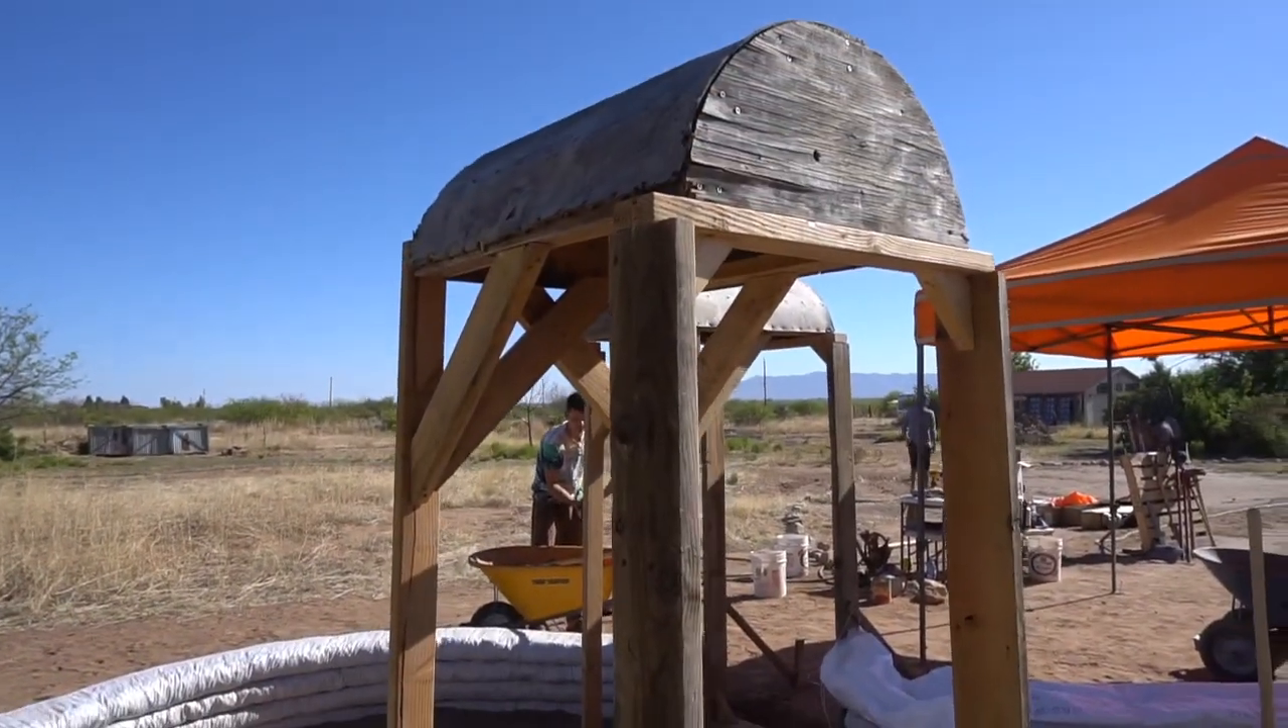They added the tops of the door box. They finished bracing those up.